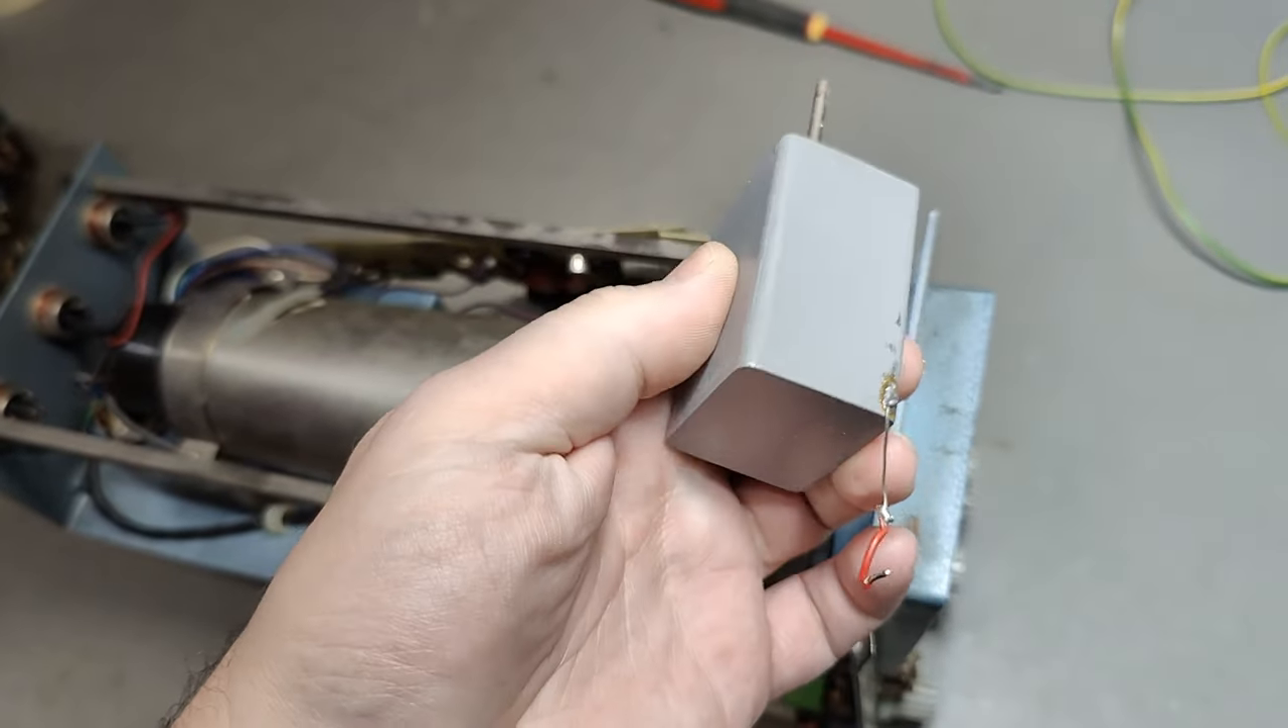So I got this unit out and that is definitely a little high voltage generator and it's fully potted.